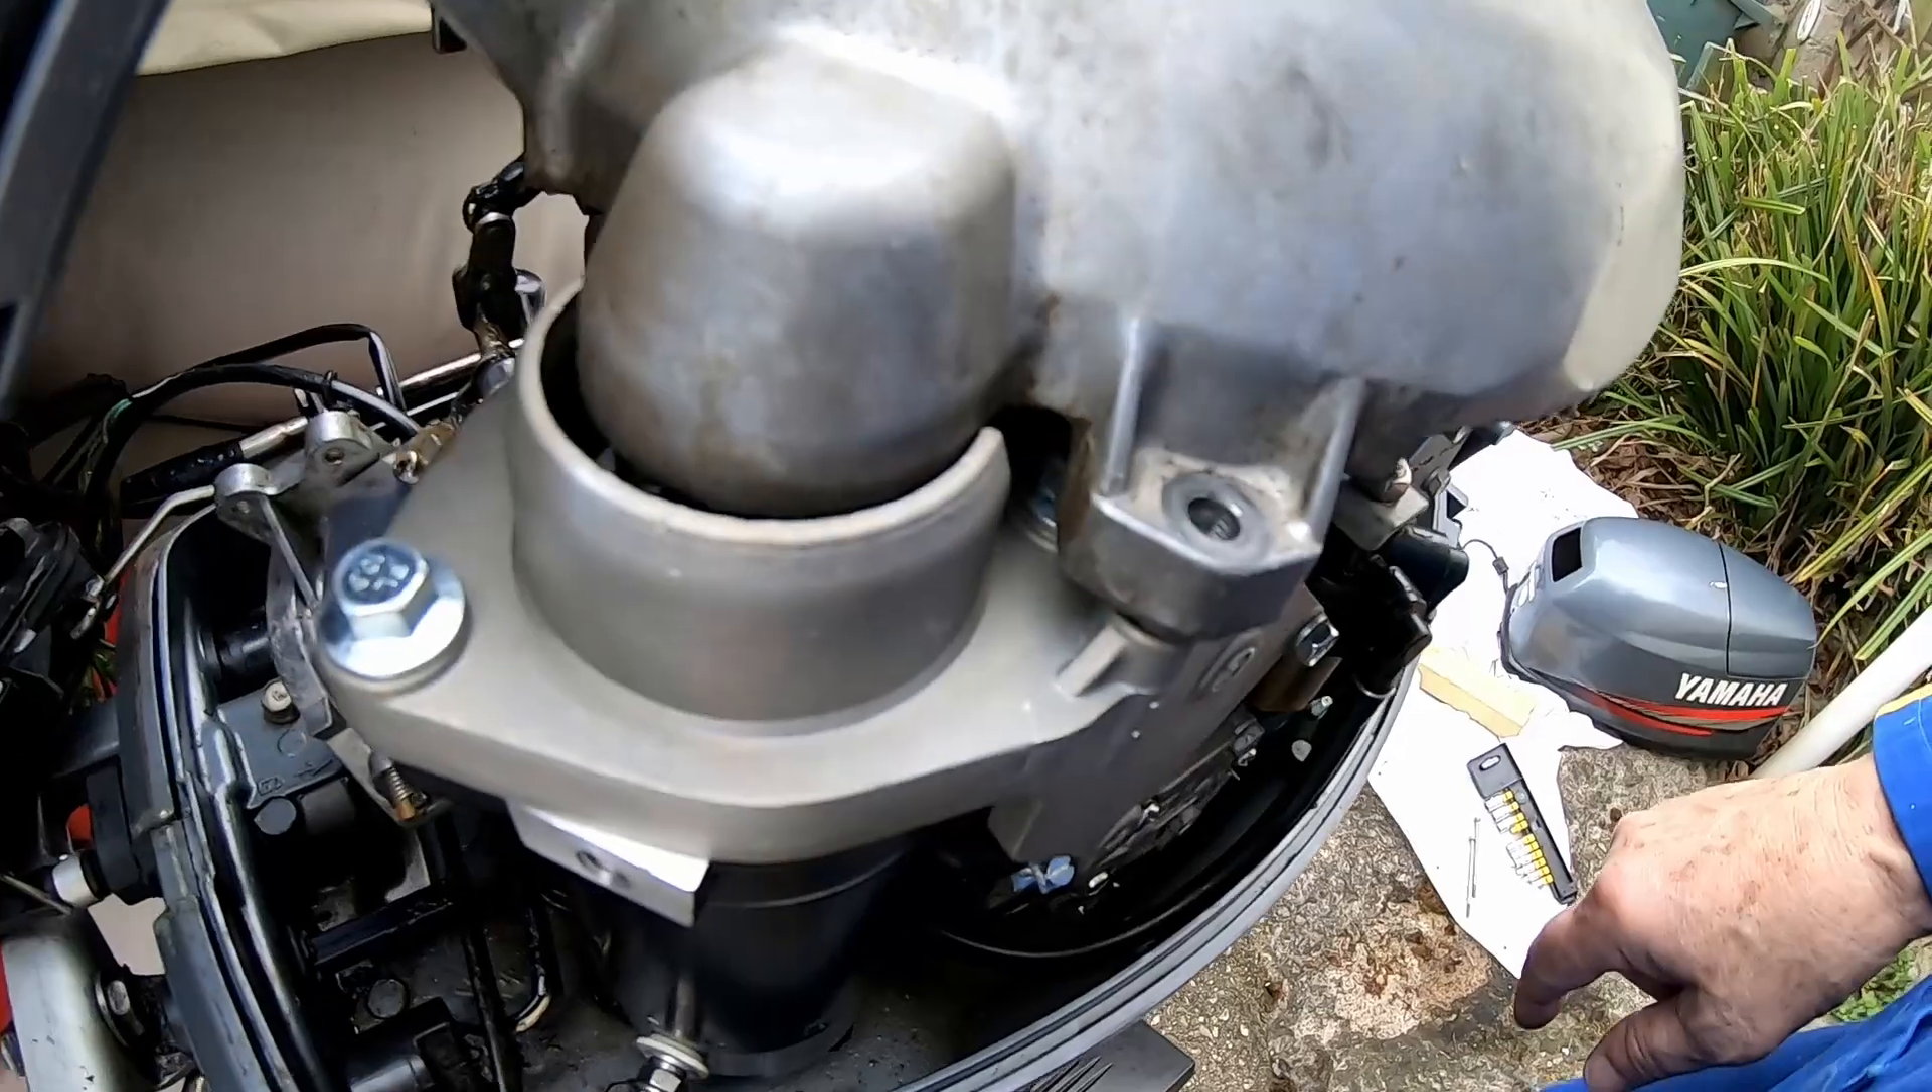So I've just put that single housing bolt in just there just to stabilise it.